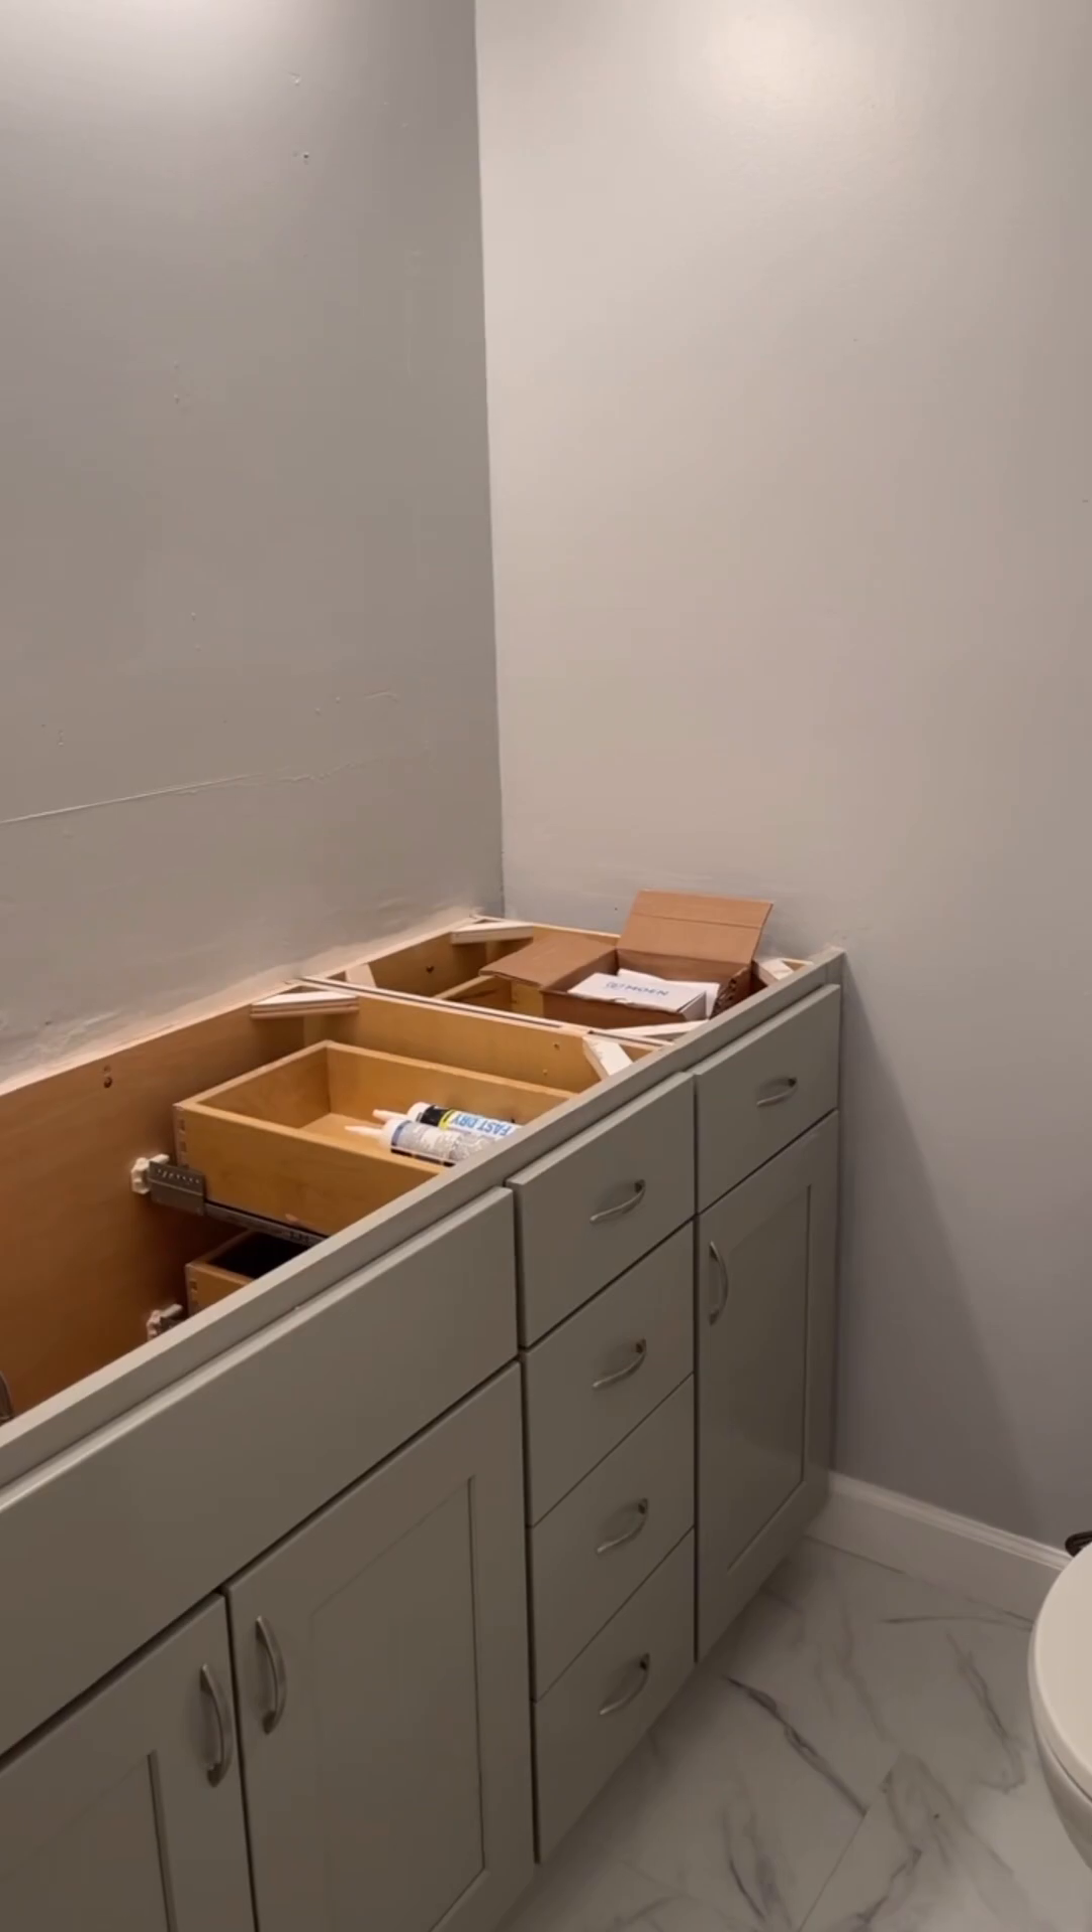I got everything done other than the countertop I have to wait for the countertop to be put in.